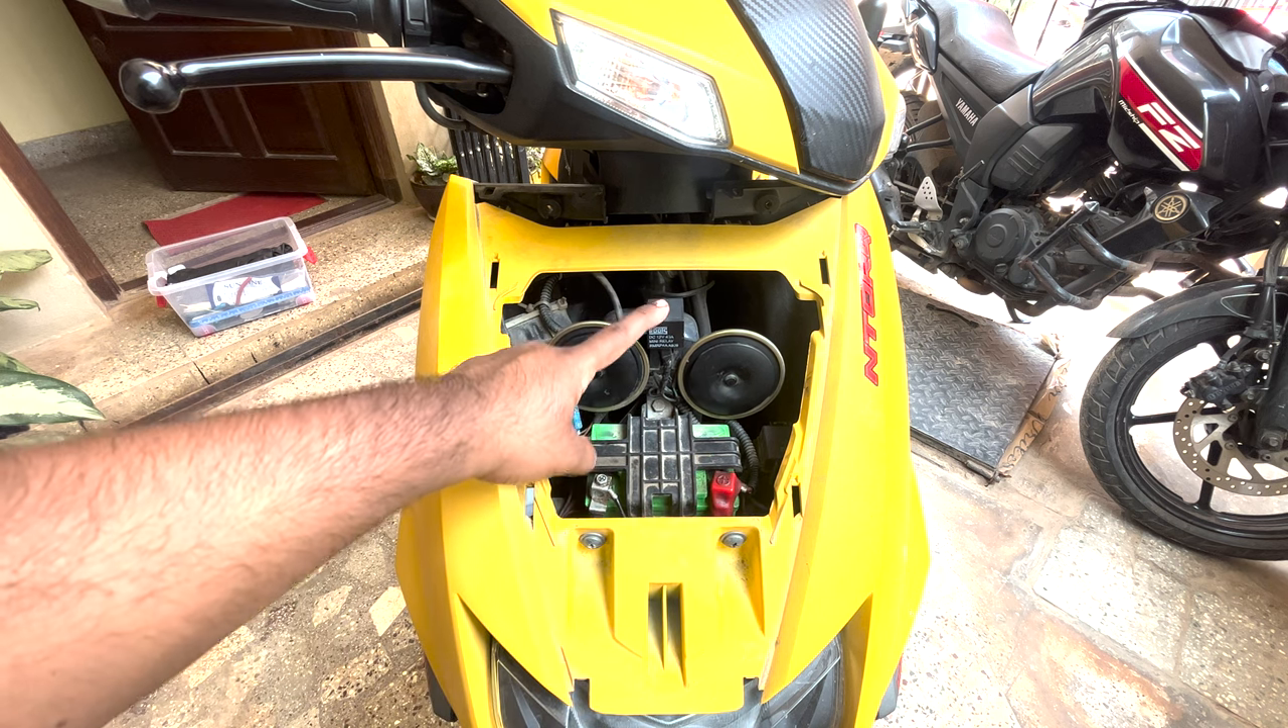As you can see i have installed two custom horns here and this is a horn relay.